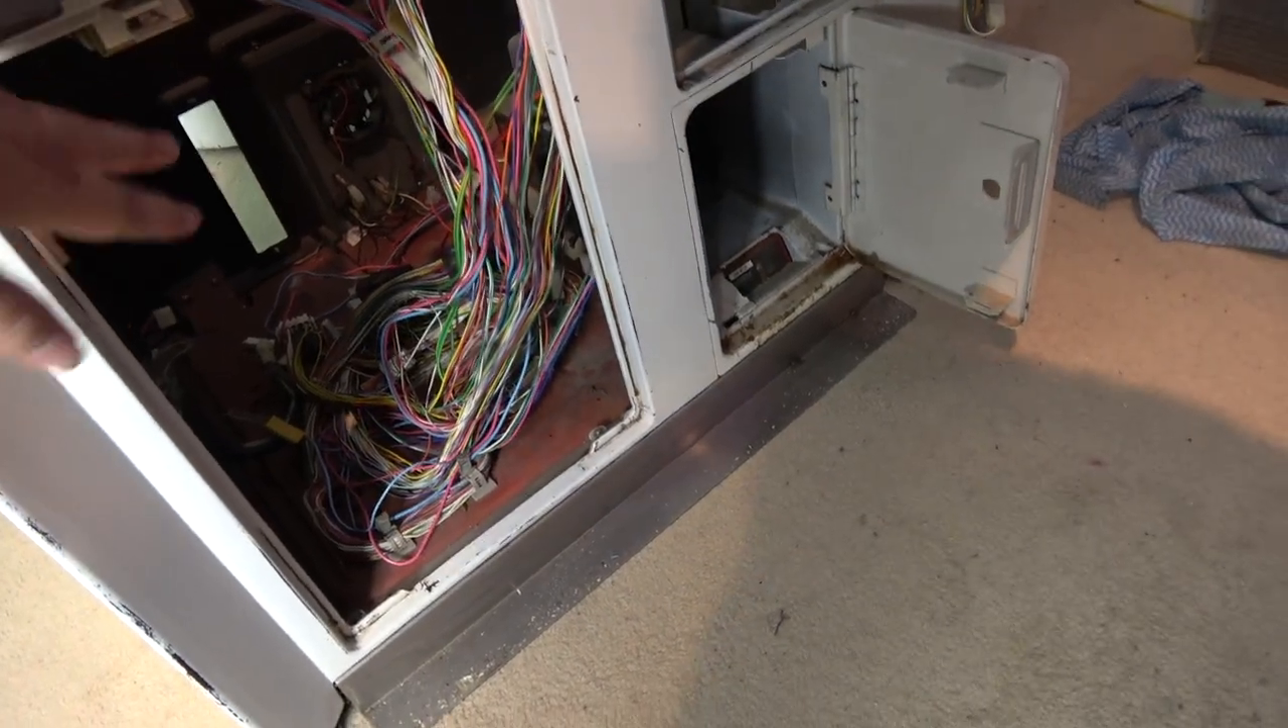I've obviously removed the front access panel.